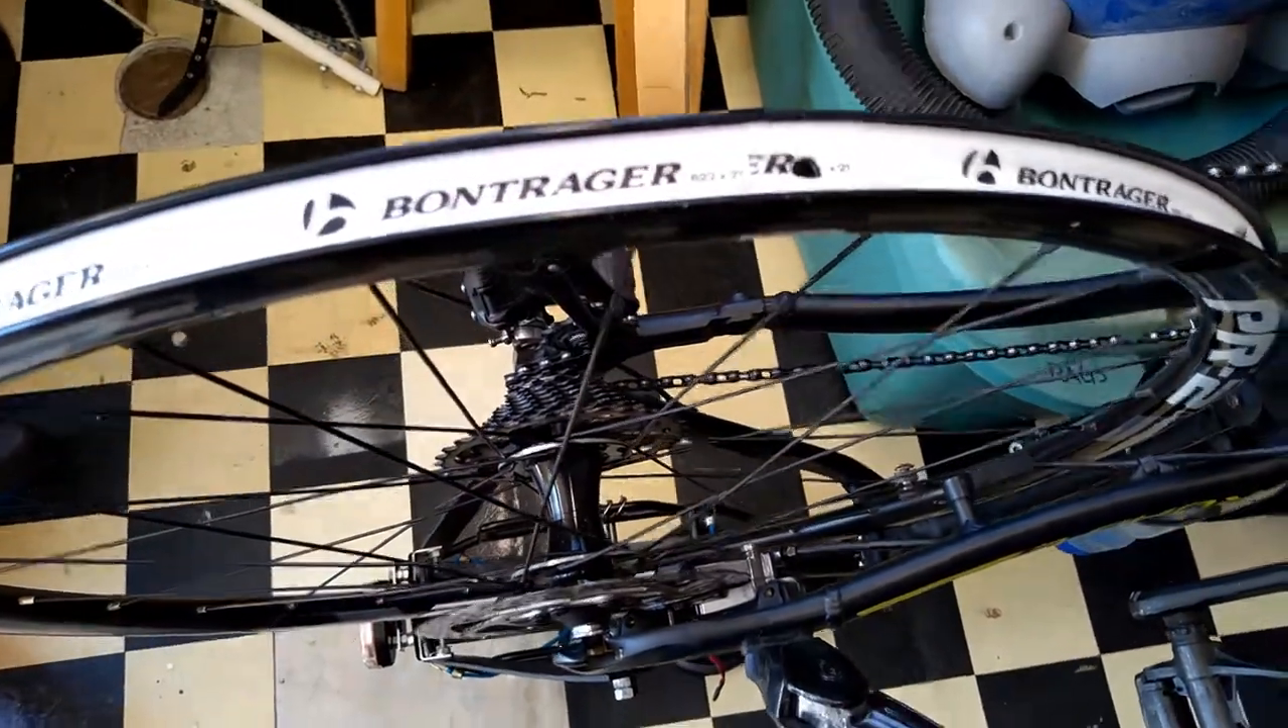So, all of the holes are now nicely covered all the way from edge to edge.